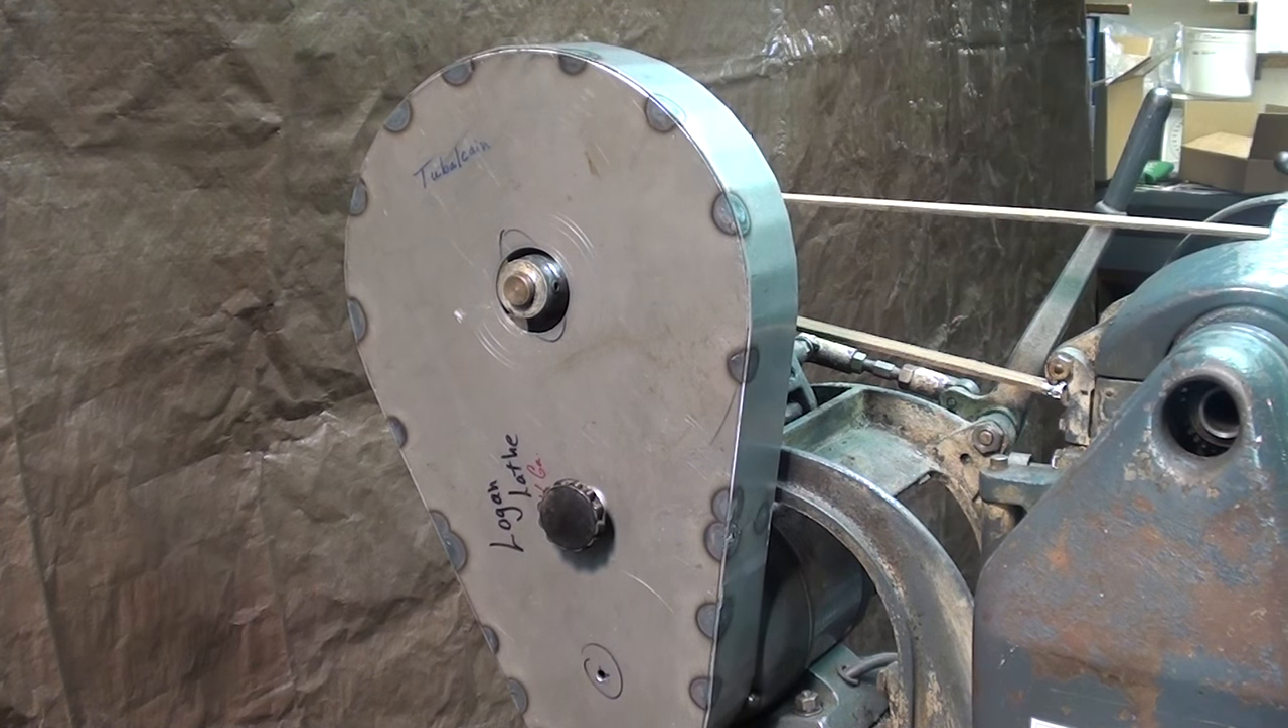Alright, I have the guard mounted and just as I thought it's a little flimsier than what I wanted but I did kind of suspect that it vibrates like a tuning fork.